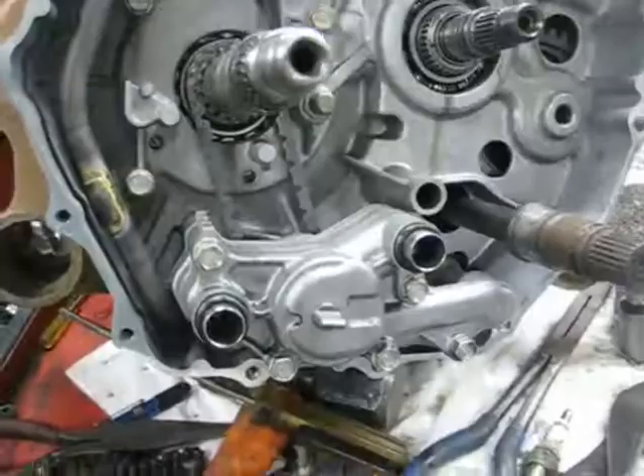Got the oil pump in down here on the bottom.